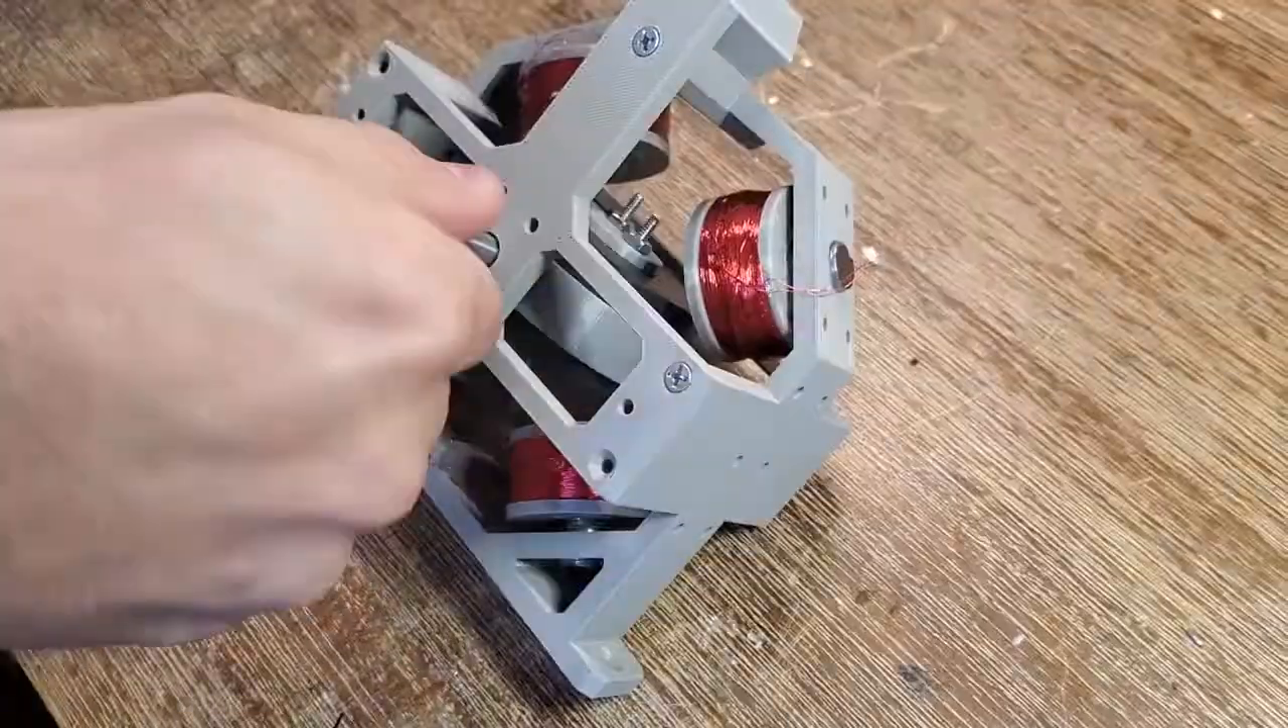So here I've installed the coils in the frame, and I bolt everything together.